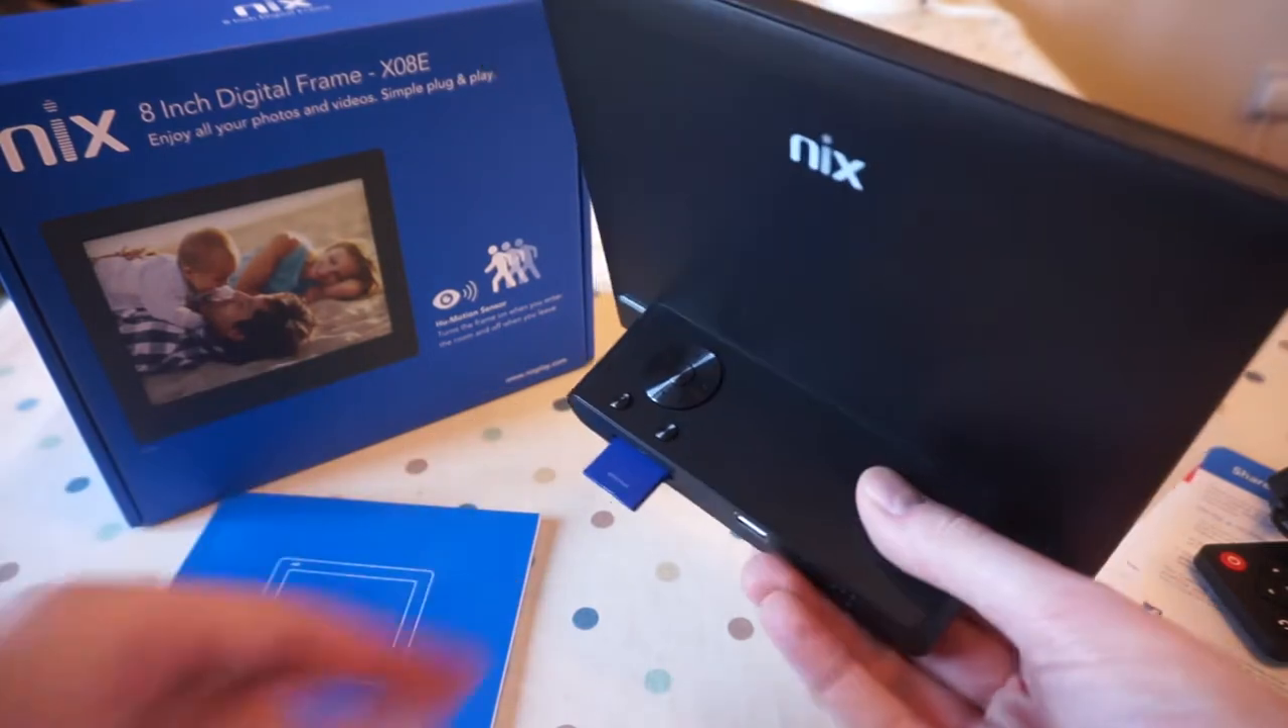So before I plug it in, I've just noticed when you plug the SD card in, it actually sticks out quite a long way. It doesn't go all the way in which you would expect from an SD card slot.